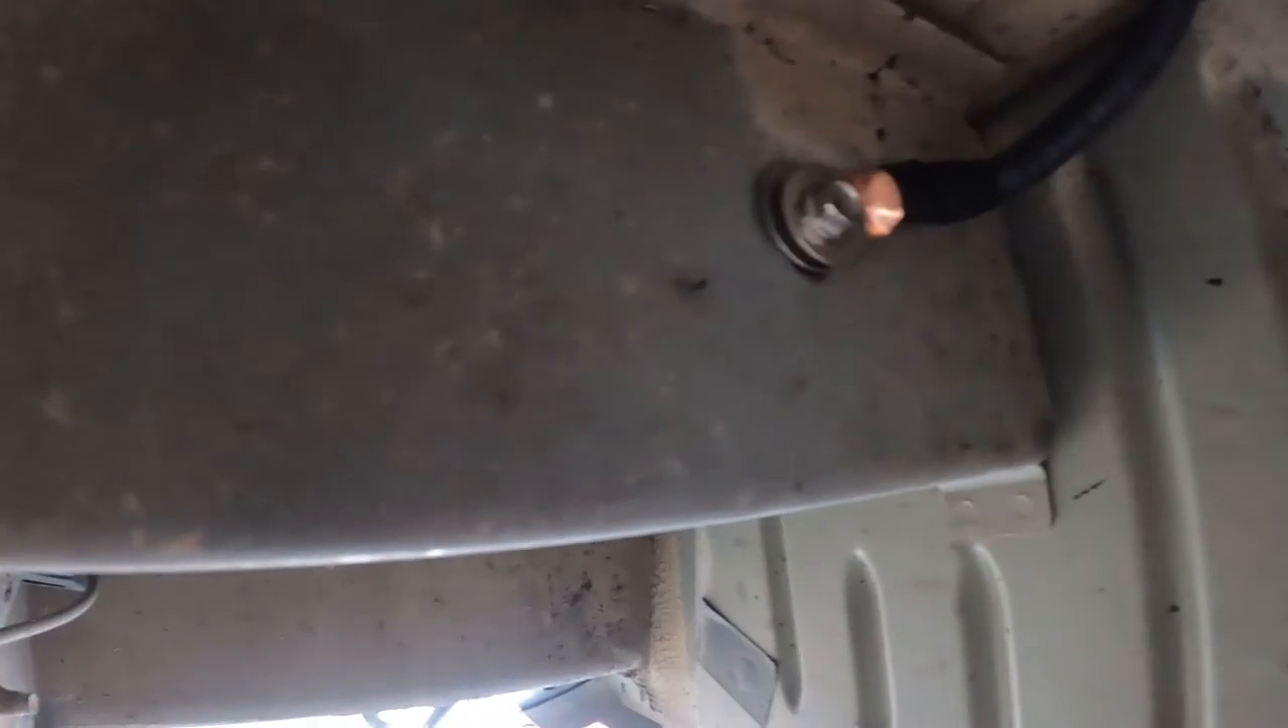I threw a few extra washers on there just so I could have a better positive connection there against the frame.